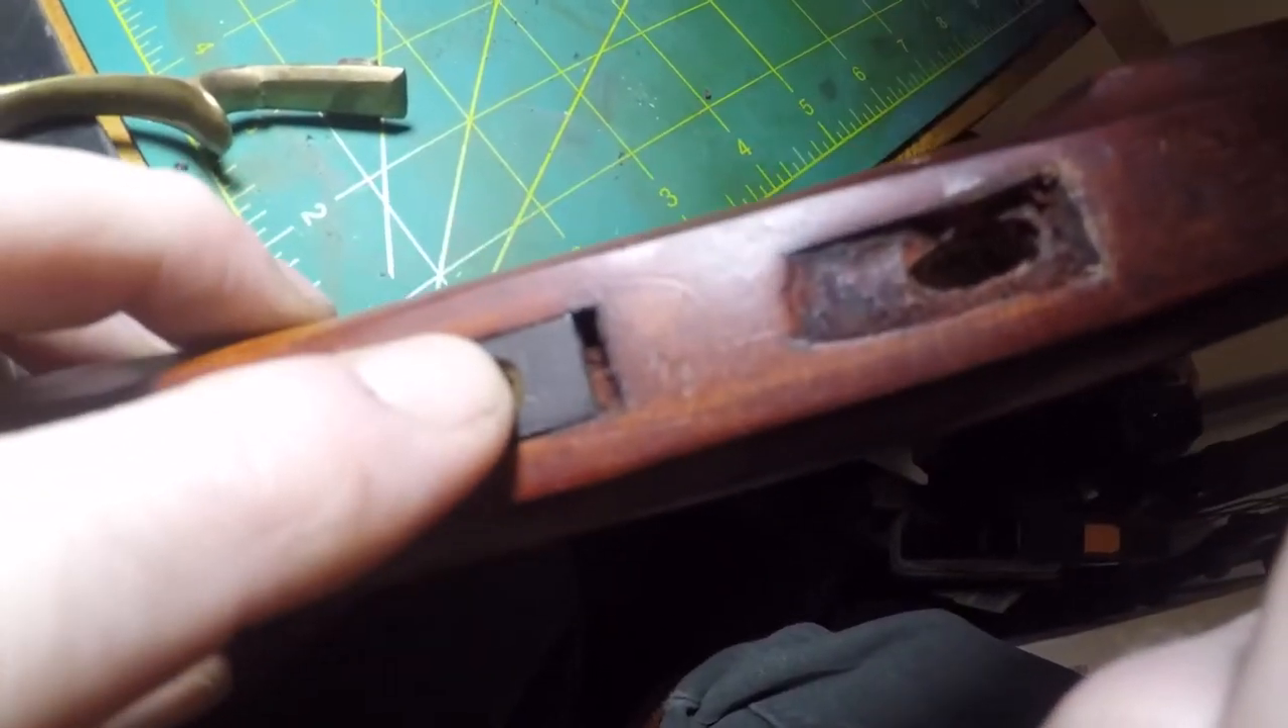I'm going to tell you you can see right here look at that big gap right there.